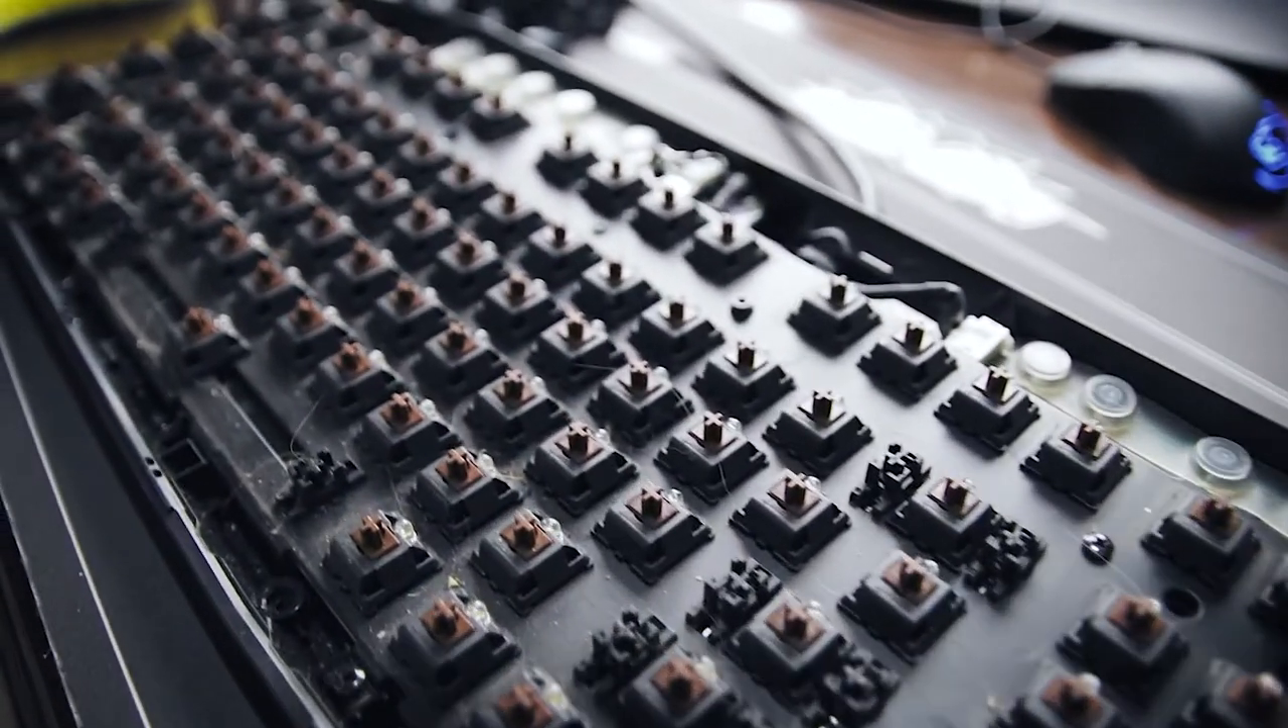Okay, so that is all of the keys off there, or the keycaps I should say.